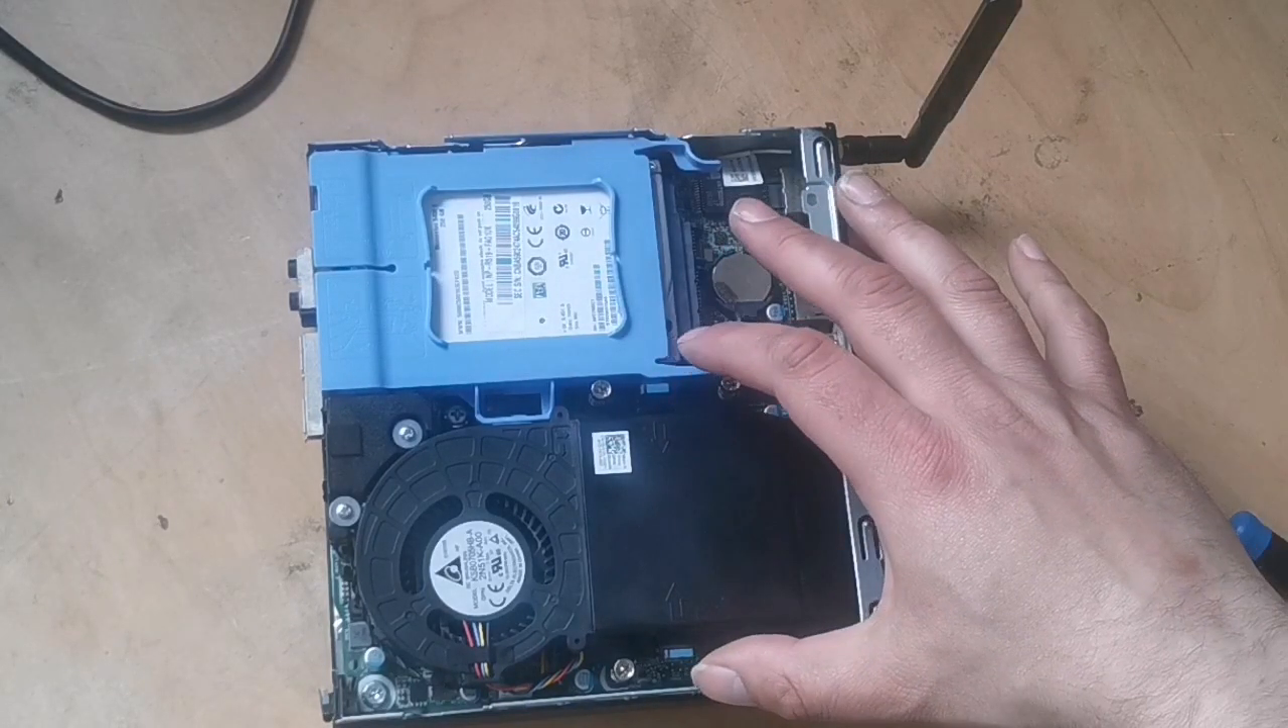So we're going to start by removing the case screw the single screw from the back and then this should slide forward like so and the case lifts off revealing the innards as you can see.